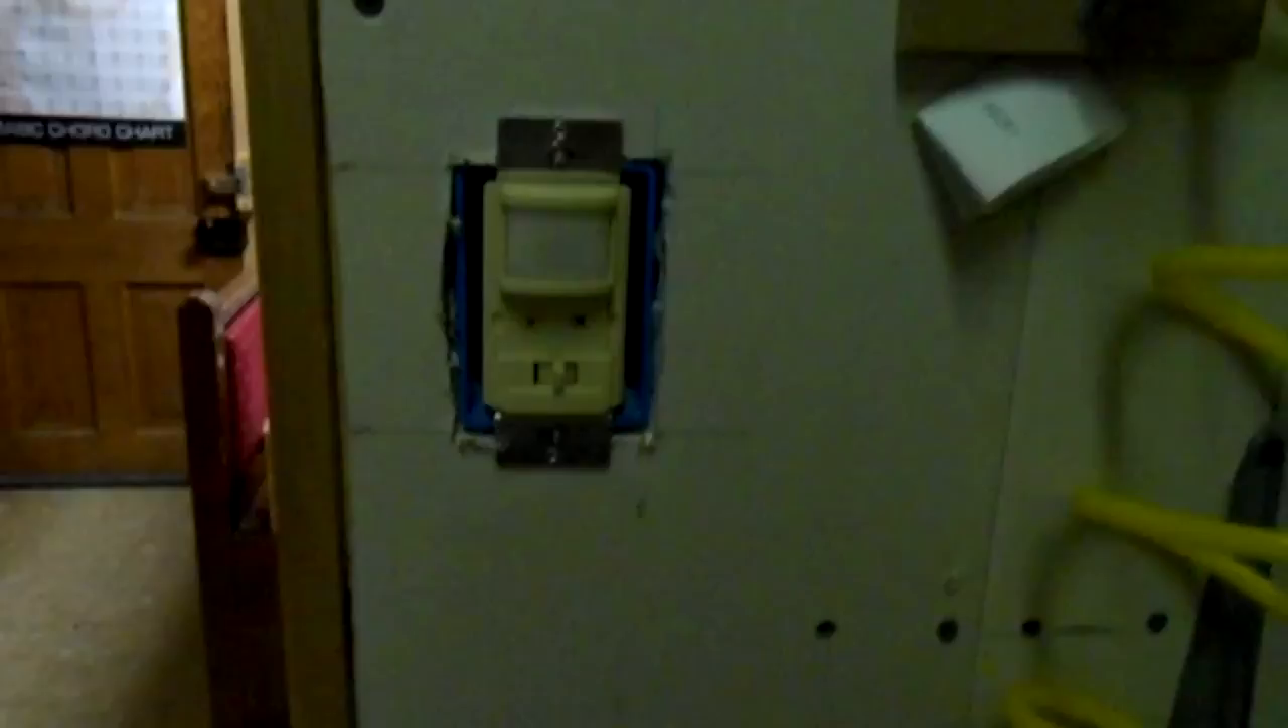I left the cover off here because I thought I might have to make a few more adjustments.